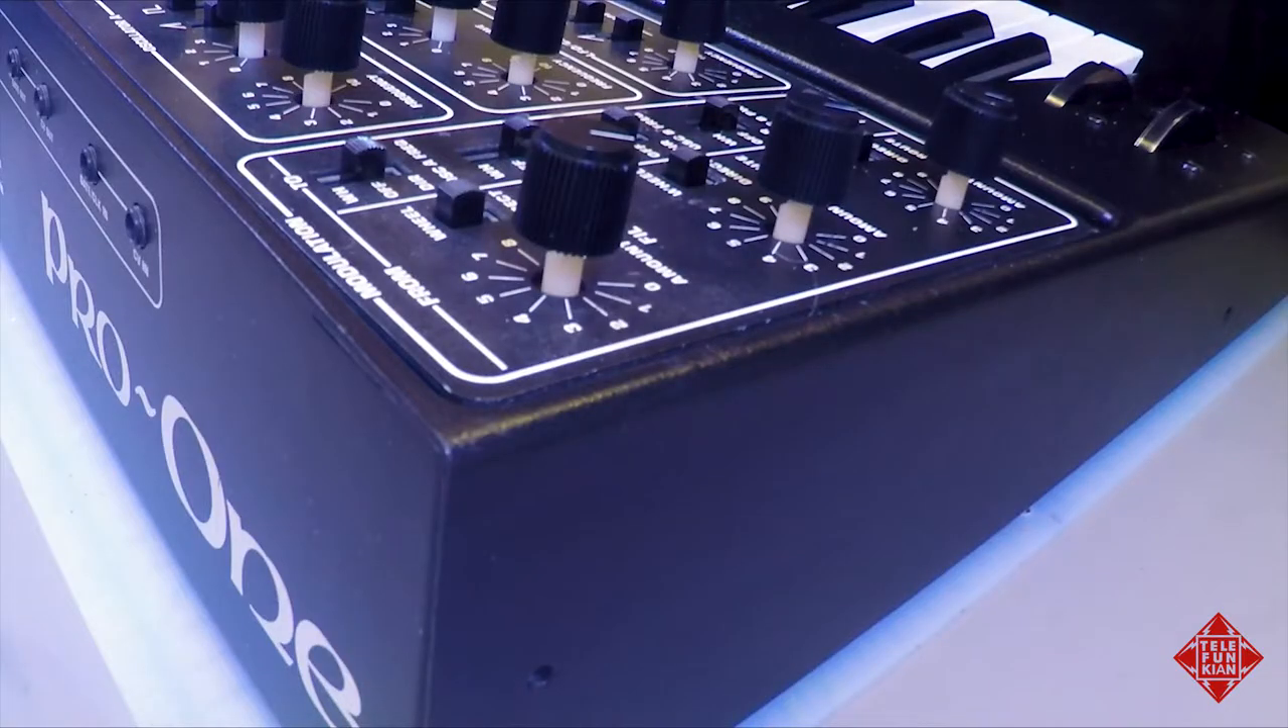You'll see that currently, it does not have the side cheeks mounted on the synthesizer.